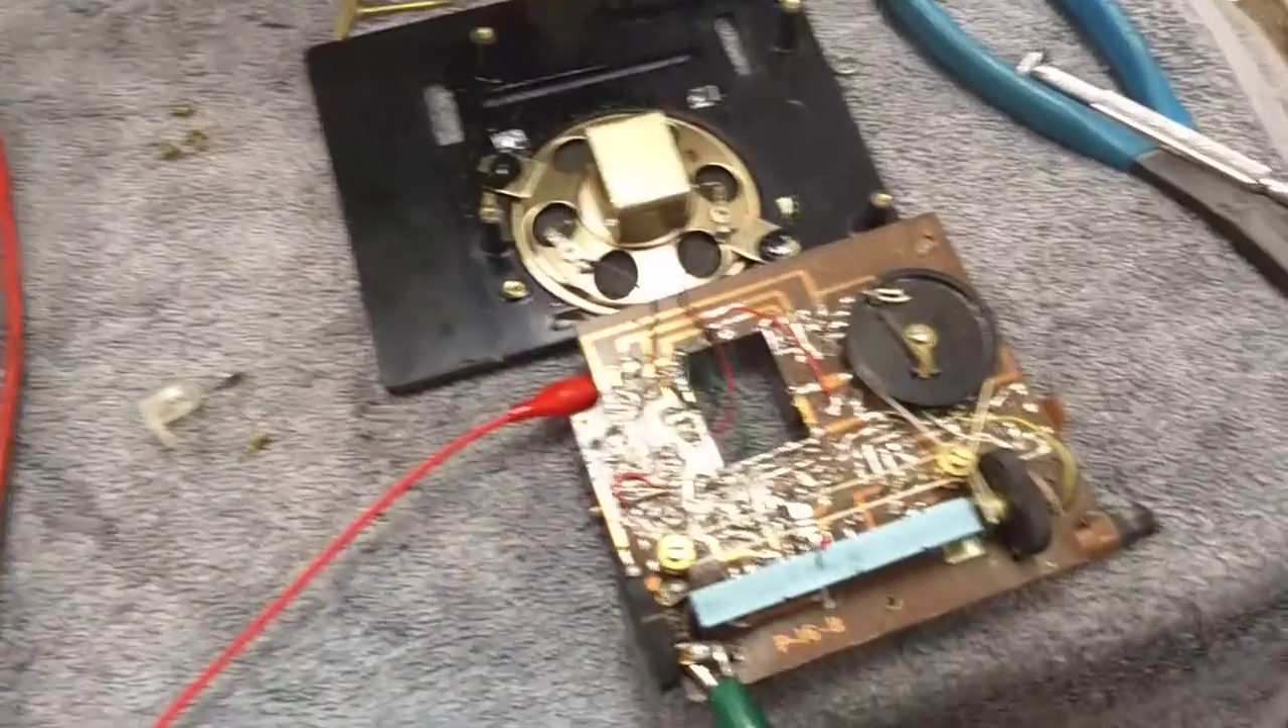Alright, so we've got our power connected directly here.